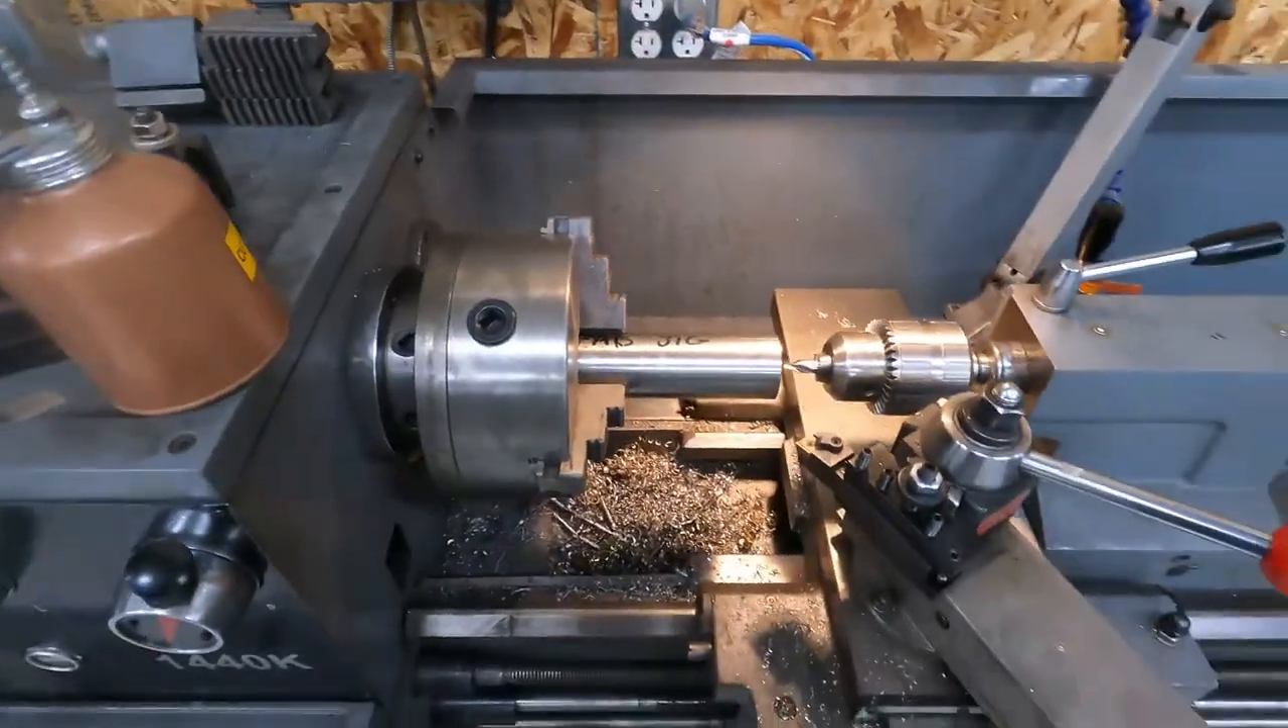Now we've got the center drill put in our drill chuck.